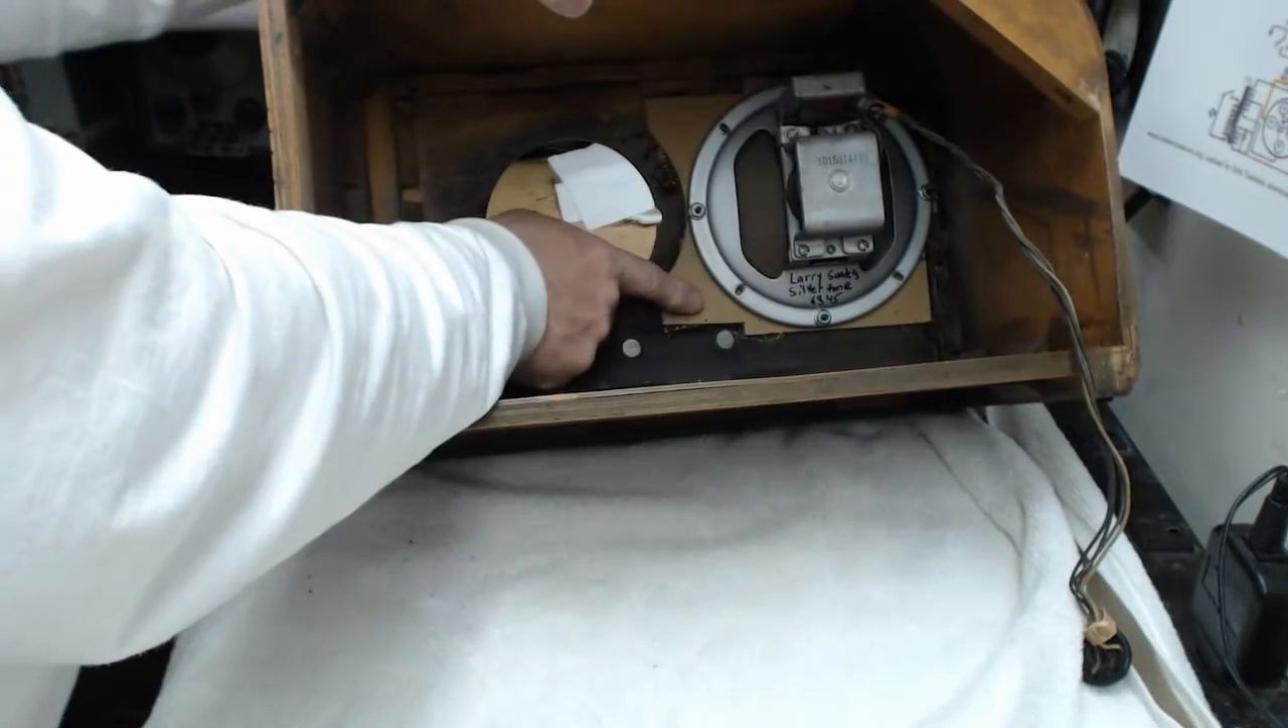As you can see, the speaker is in place. The speaker board is in place.